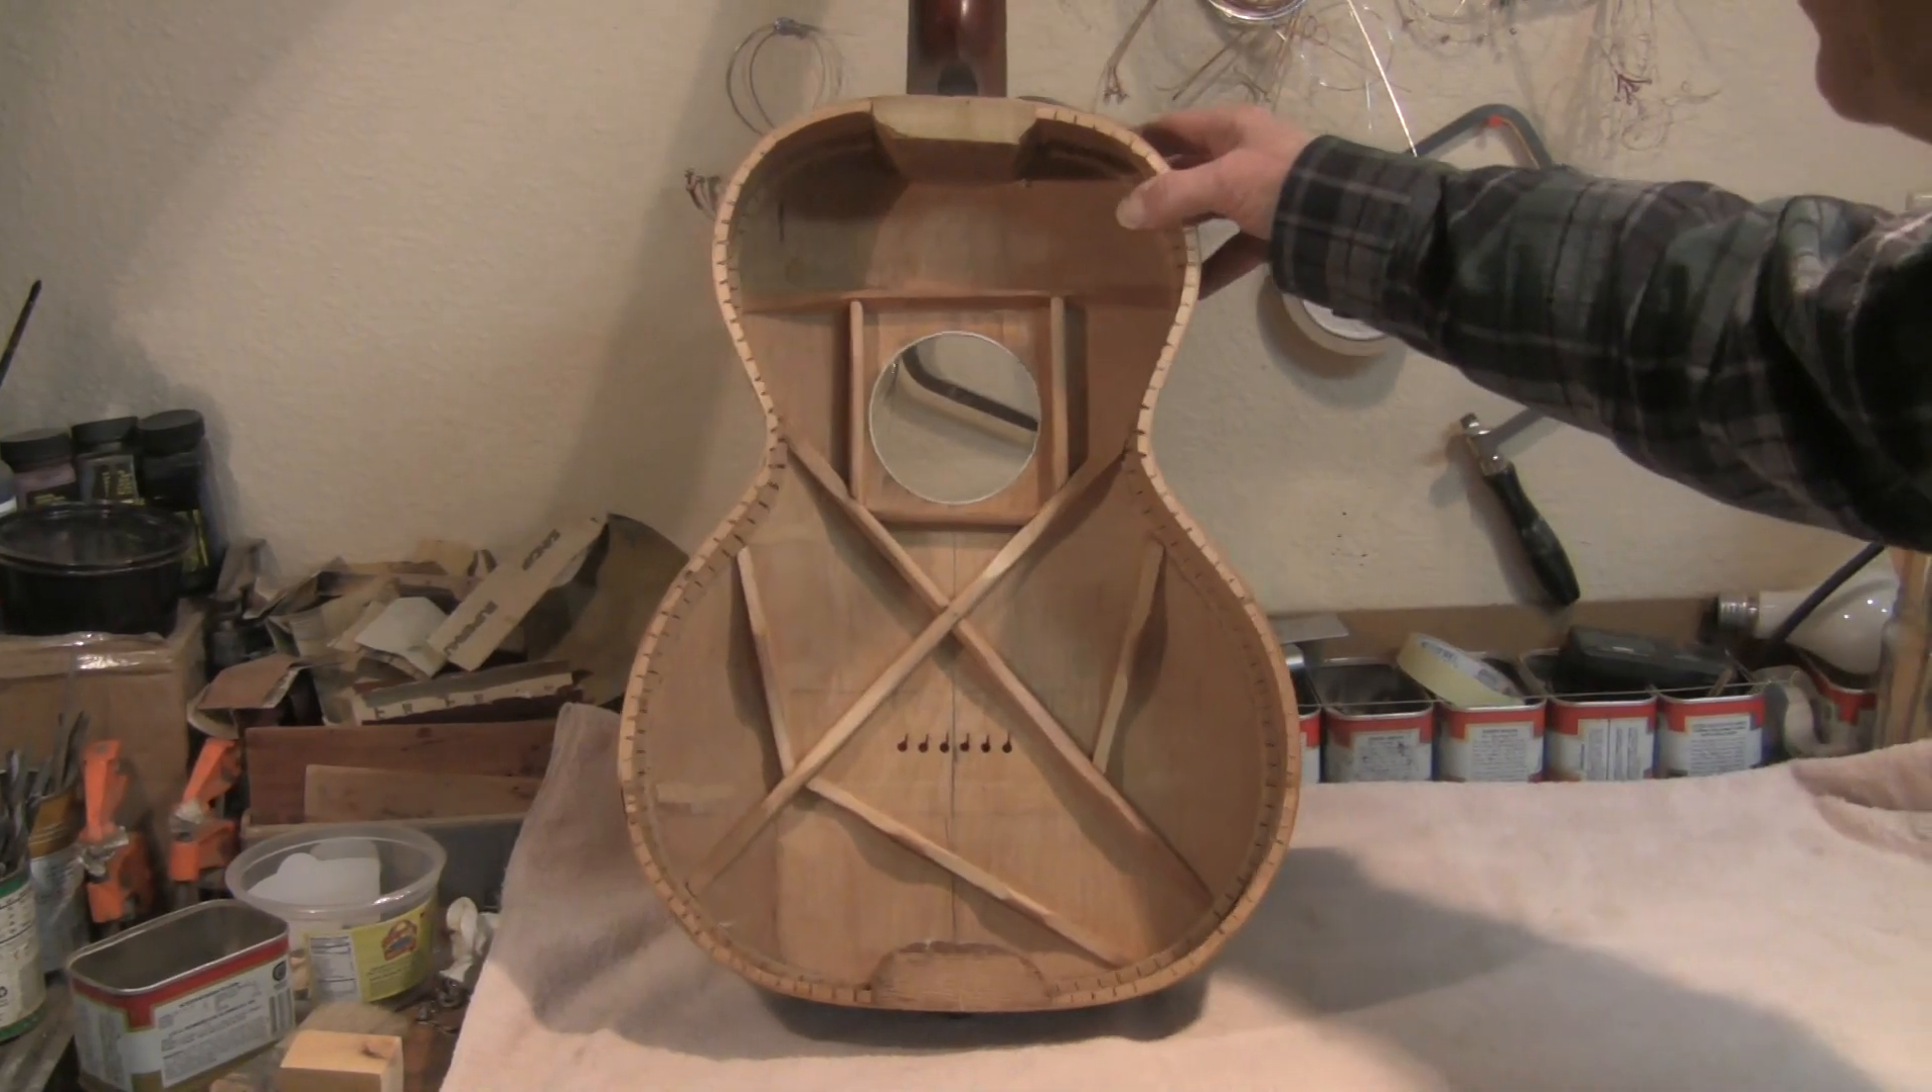Well, this is the resulting bracing pattern. The braces are installed and they're also scalloped.